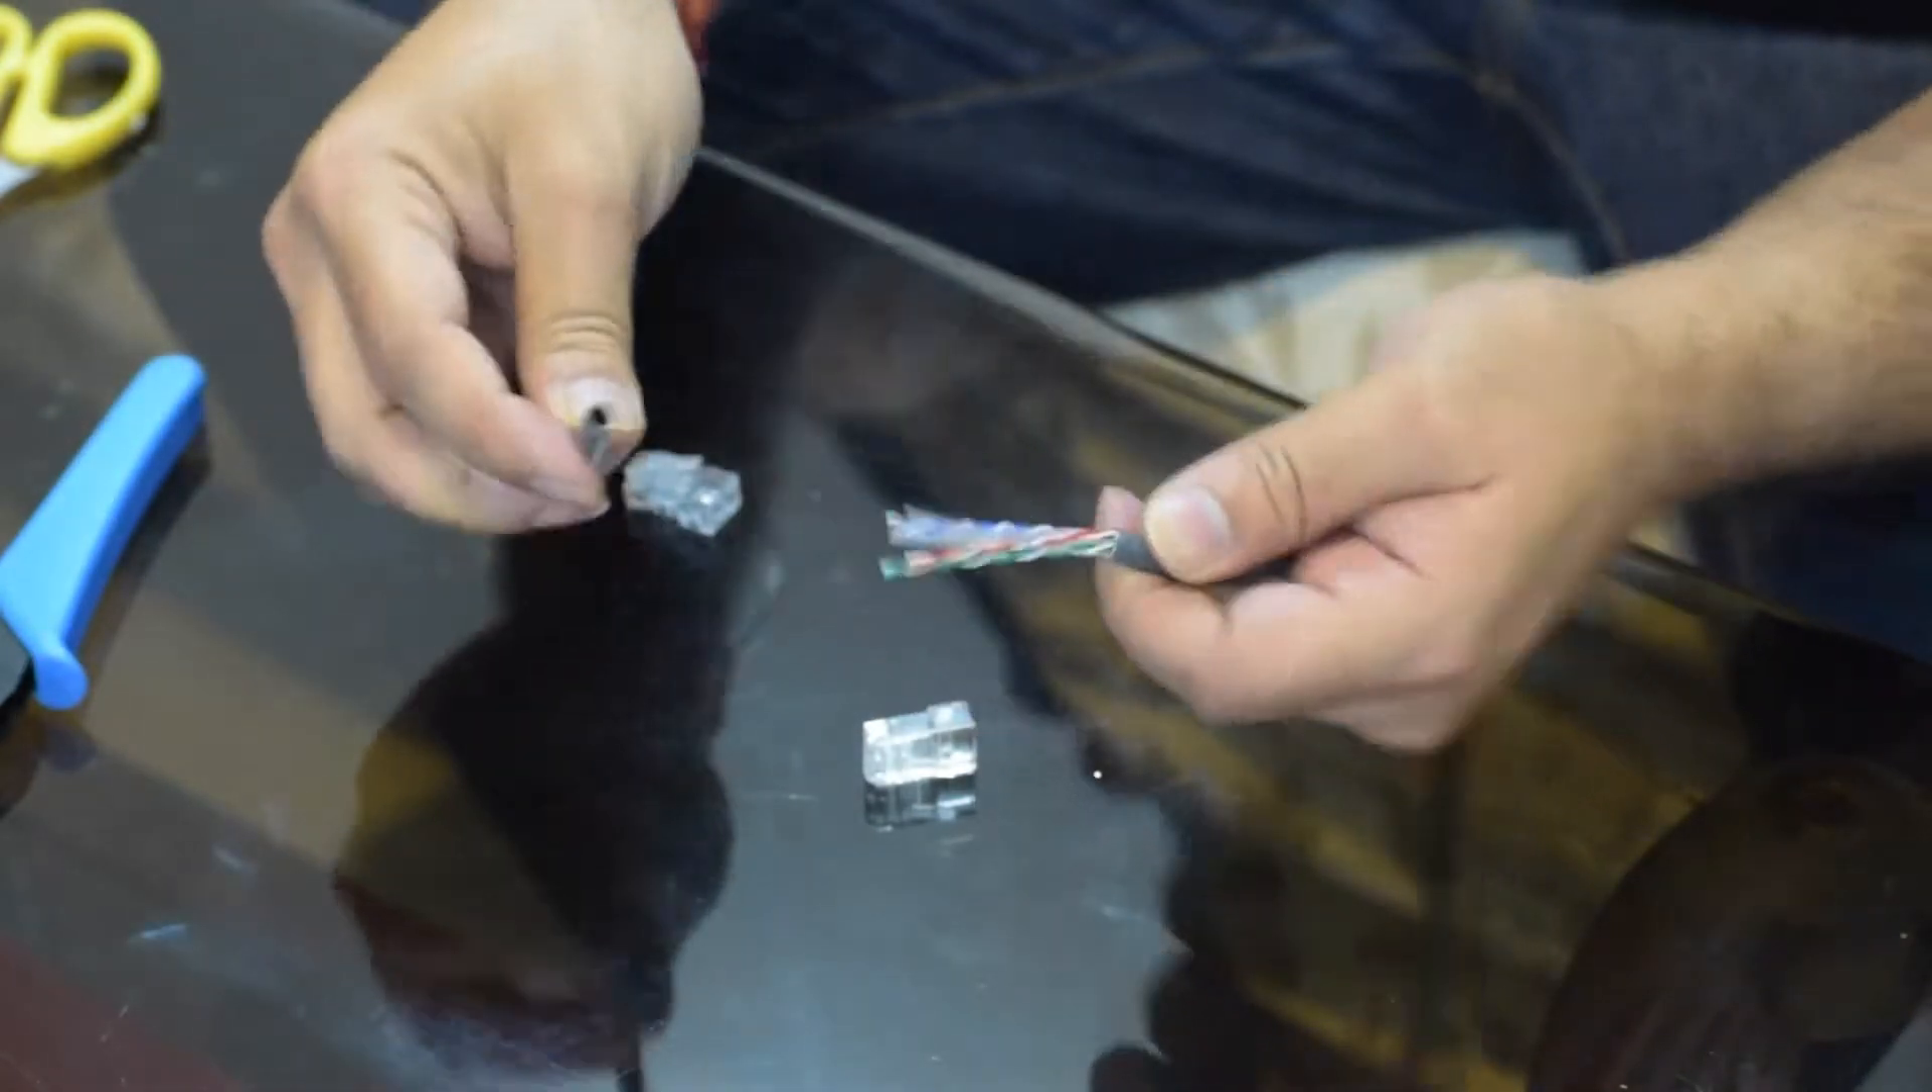And now we've removed the outer cable.